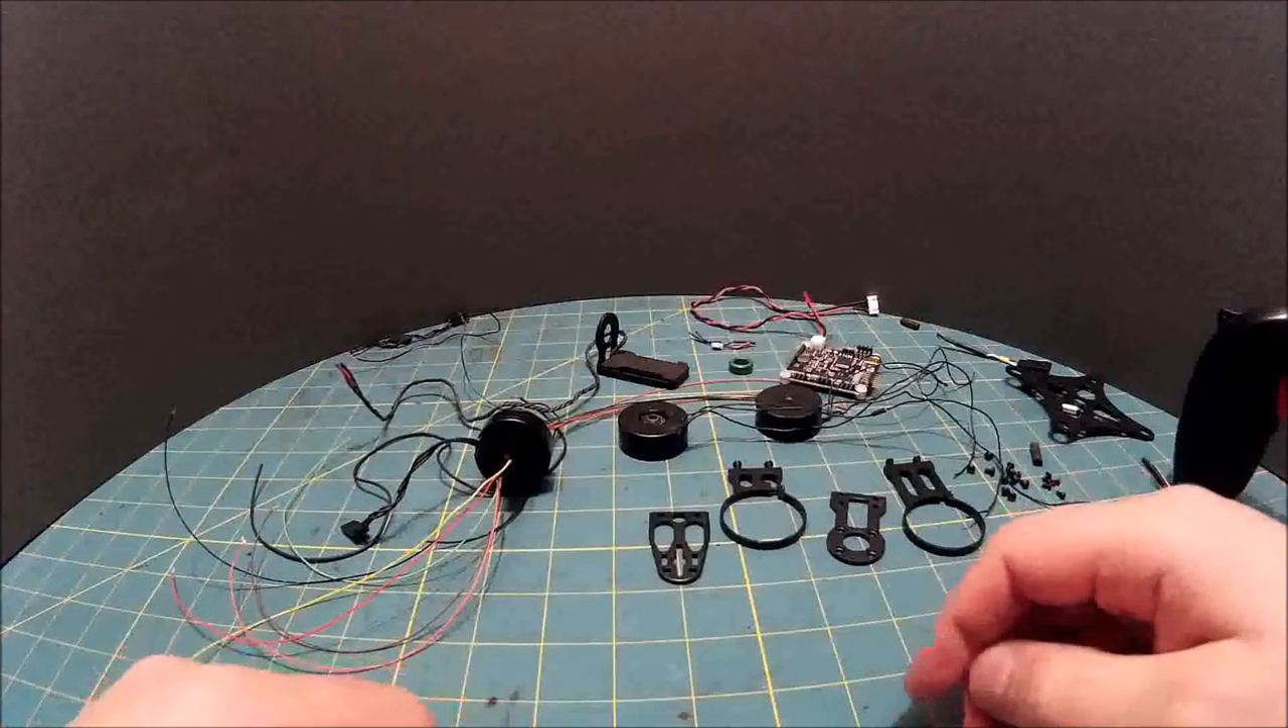That's the Storm 32 three axis GoPro gimbal stripped down complete.